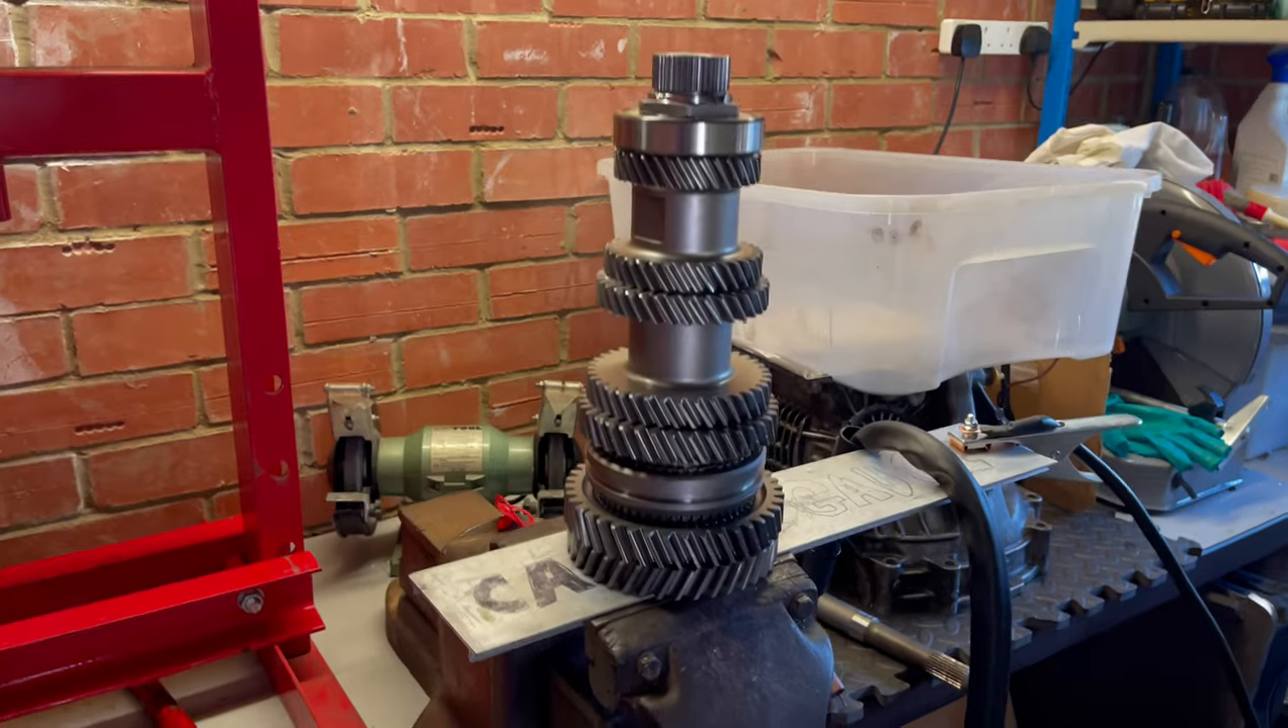But yeah that's the output shaft complete.